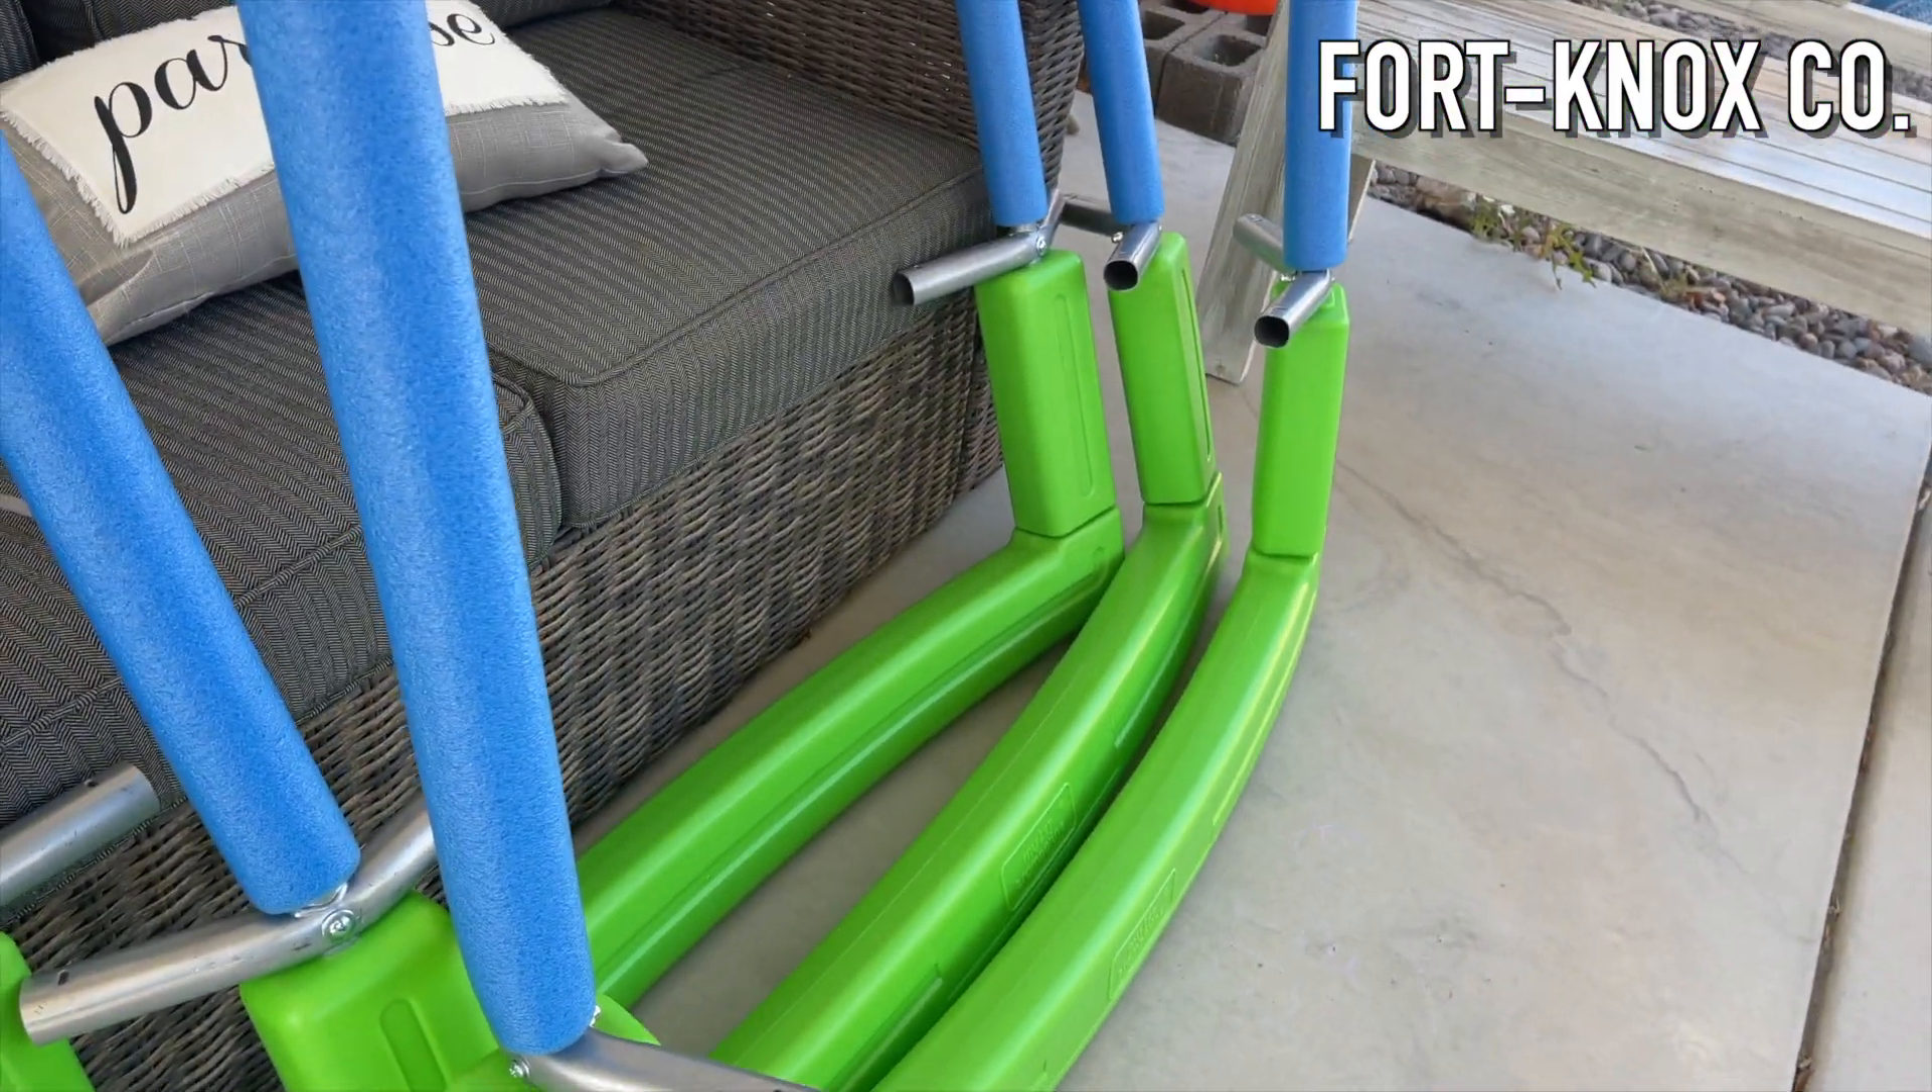Once you have all three legs assembled you can see I have them stacked up here kind of ready to go.